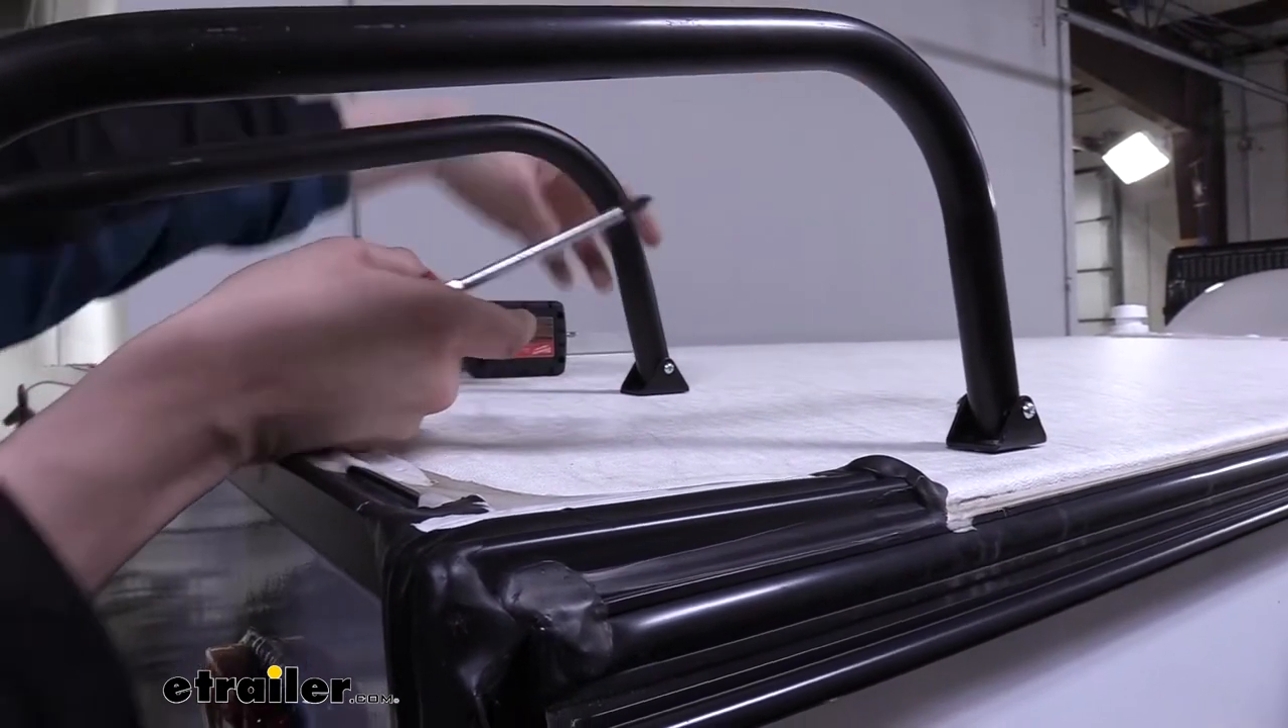We can see that the feet are going to sit on the roof as well so we don't need to make any trimming to this.